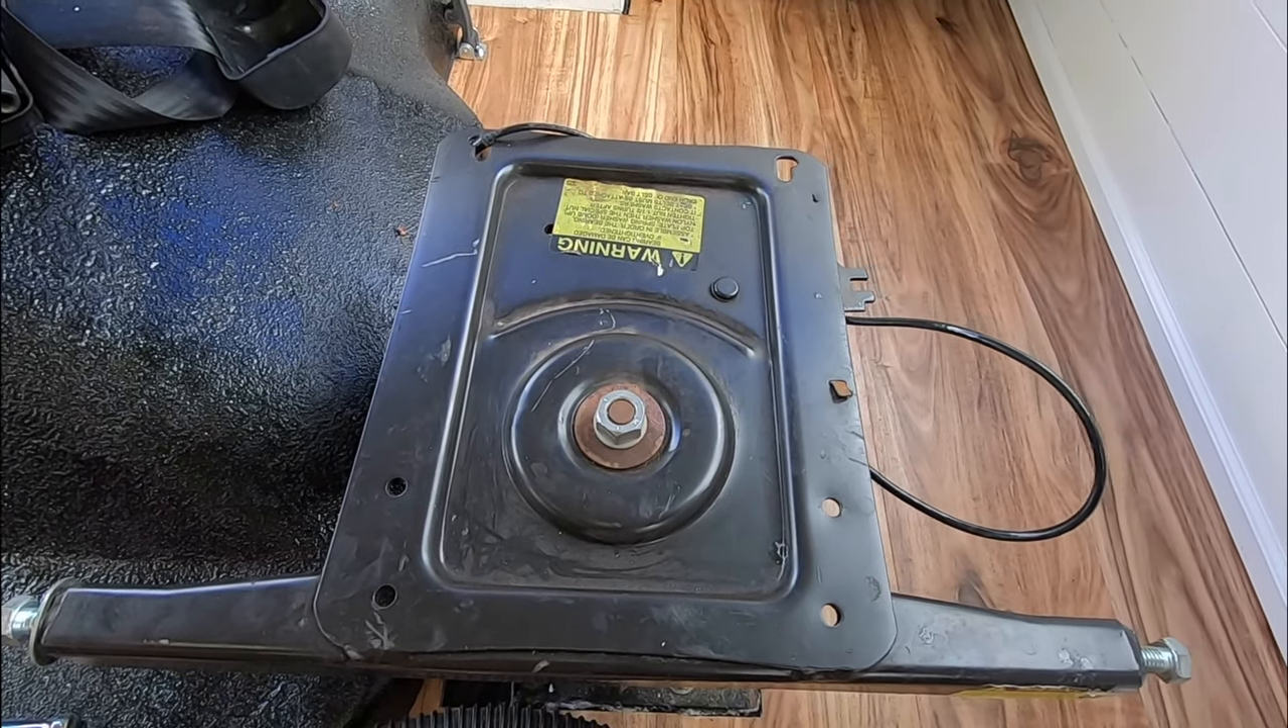So I've removed the passenger seat and that's what the base looks like.